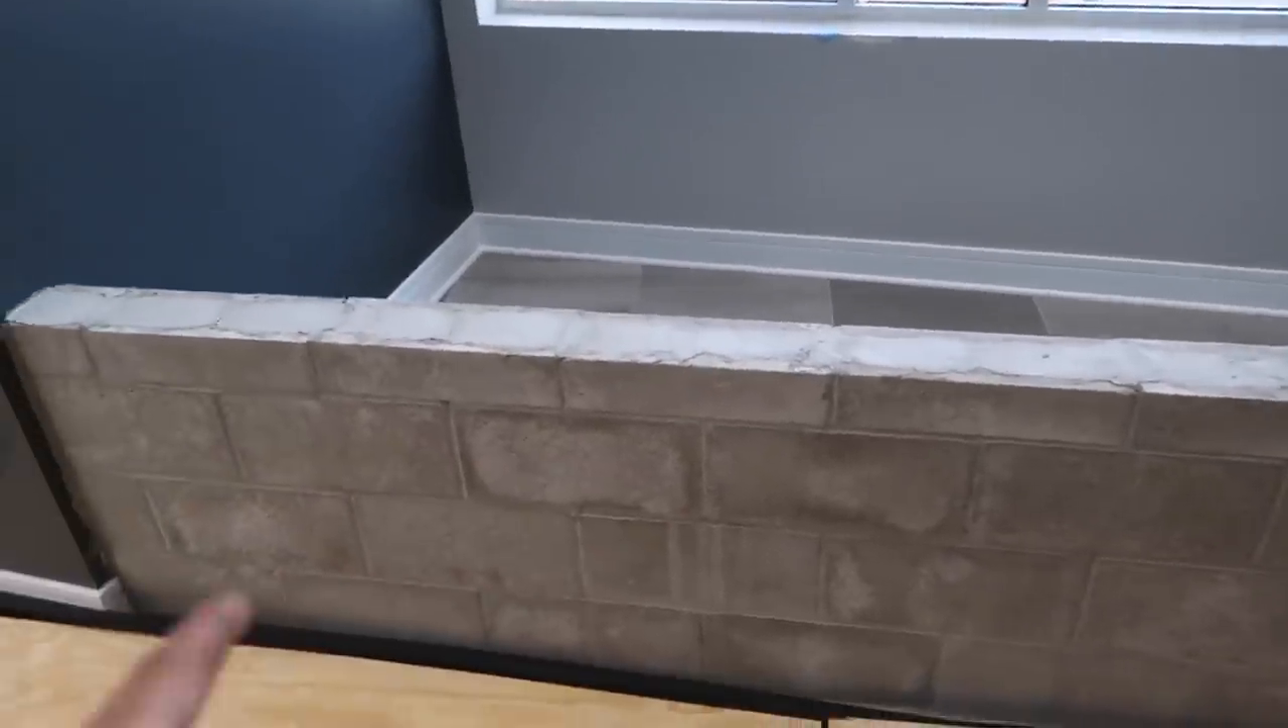You can see he's already installed a cinder block wall, so this is going to create the enclosure.